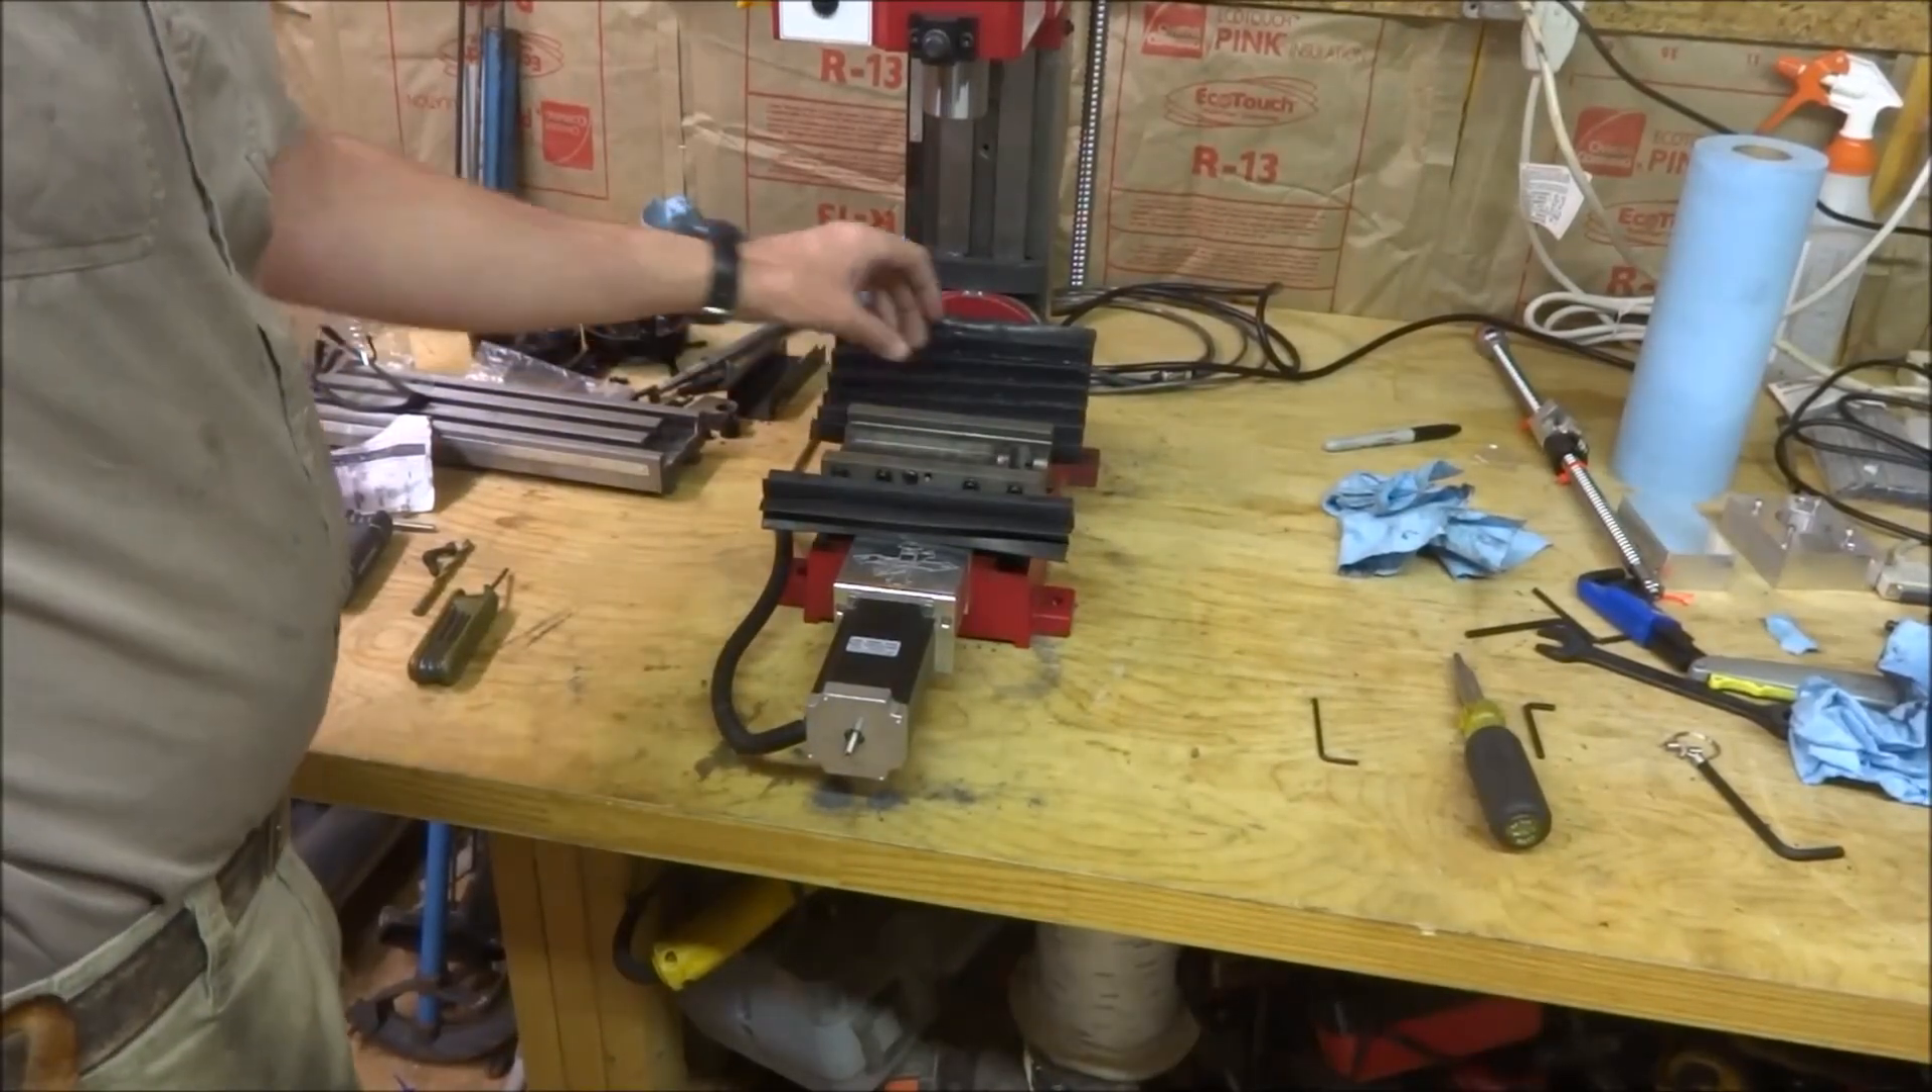I got the, uh, the dust guards back on.